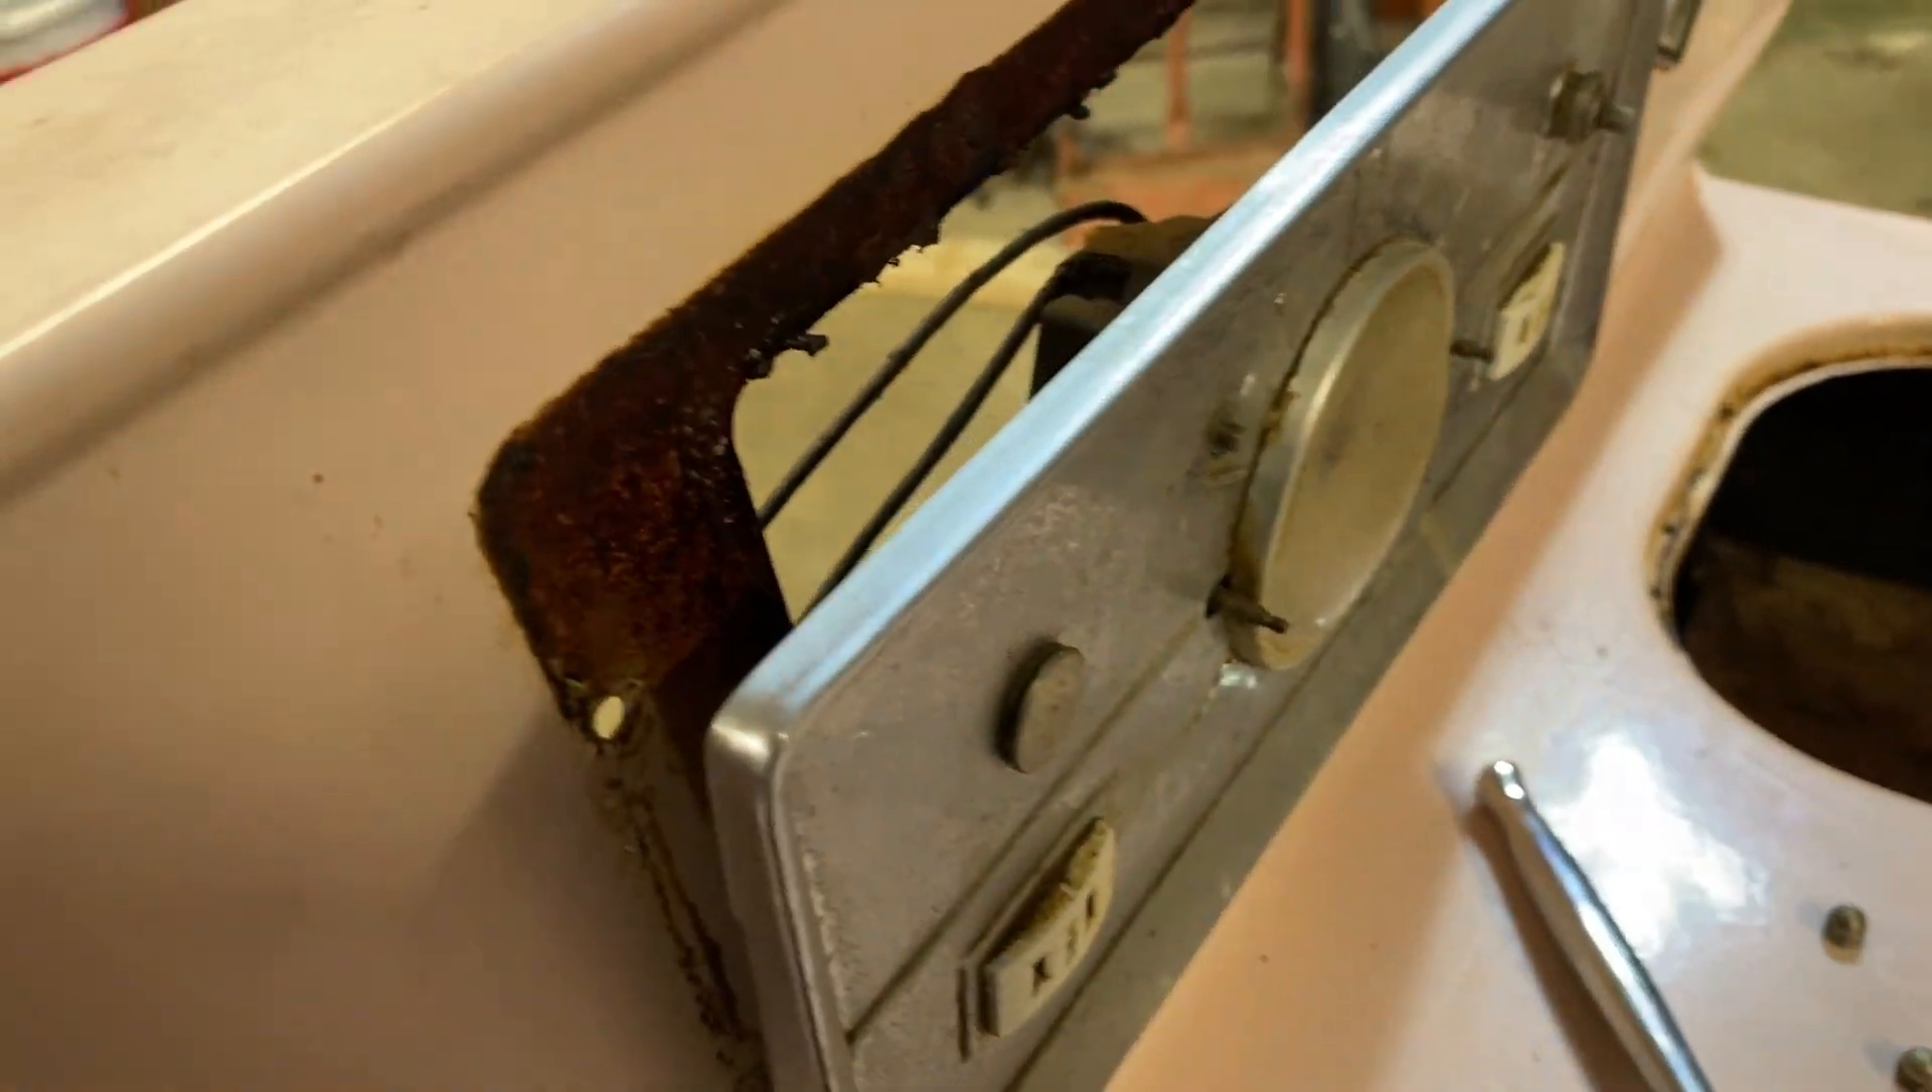Okay, so I pulled the clock and power center, I don't know what it's called, out of here.